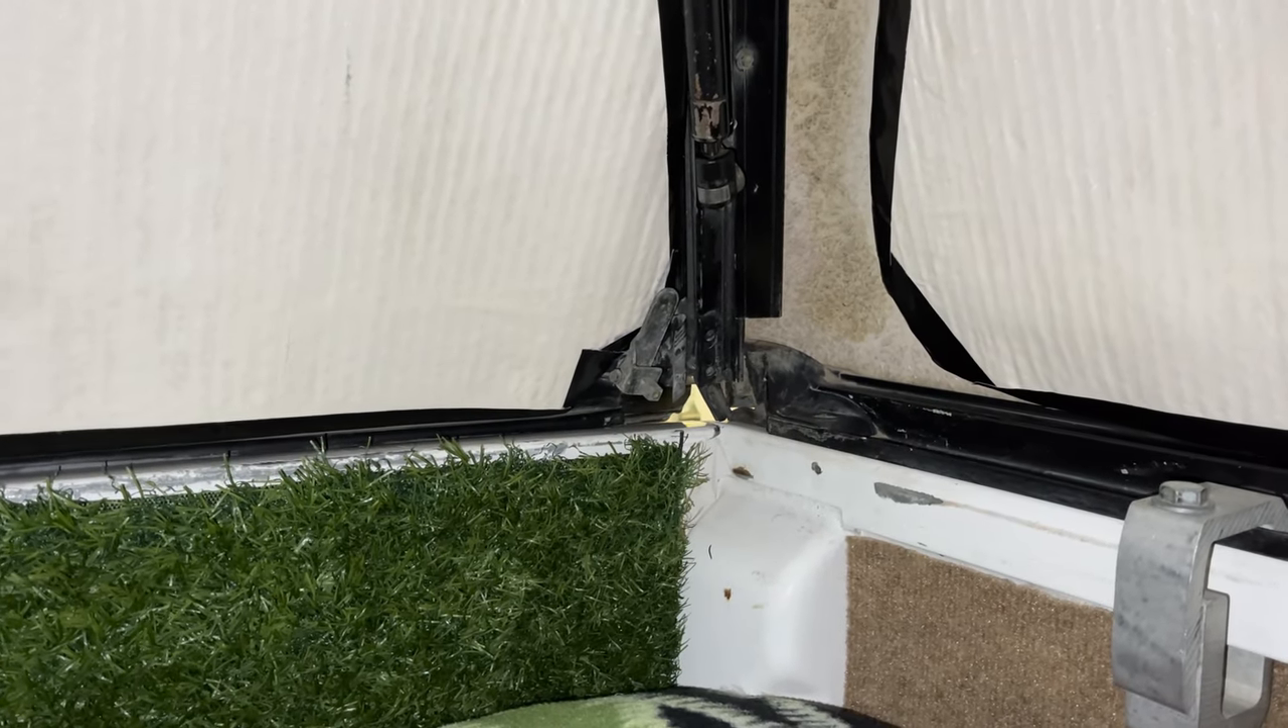This corner here though there's quite a bit of gap so I'm gonna have to seal that somehow.